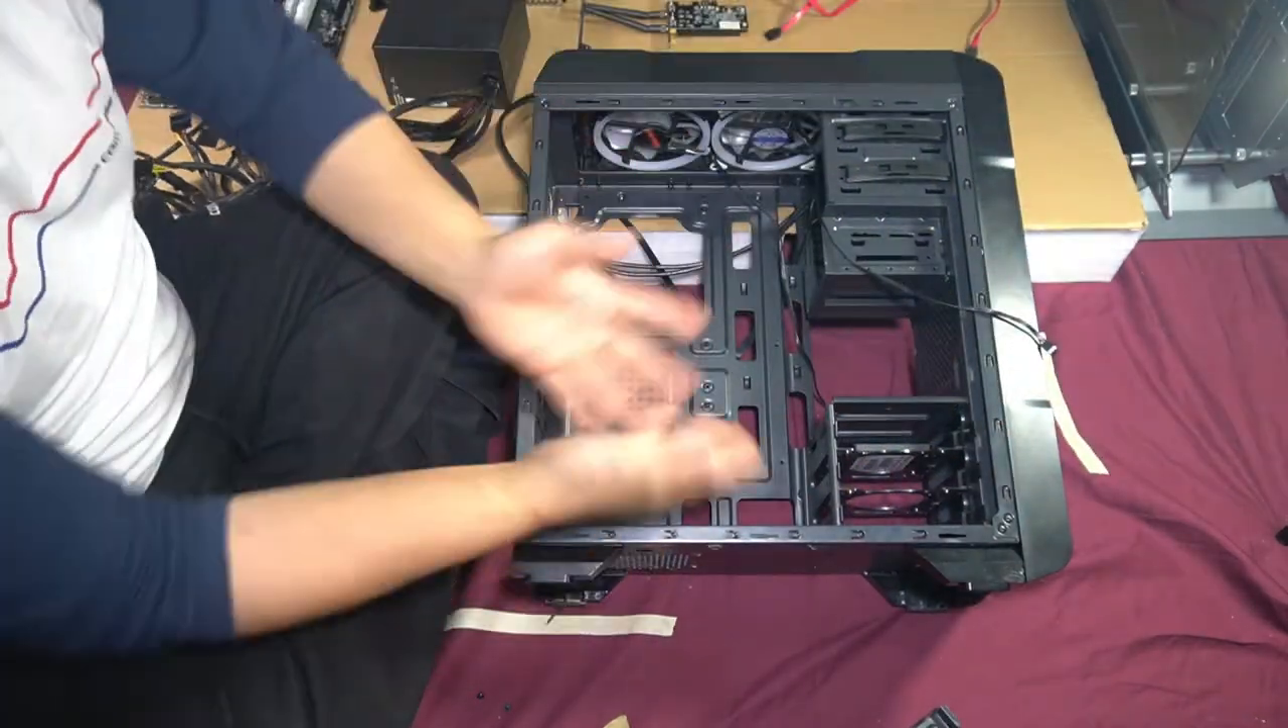Our power supply is out. And all that's left are the fans that are left in the PC case.